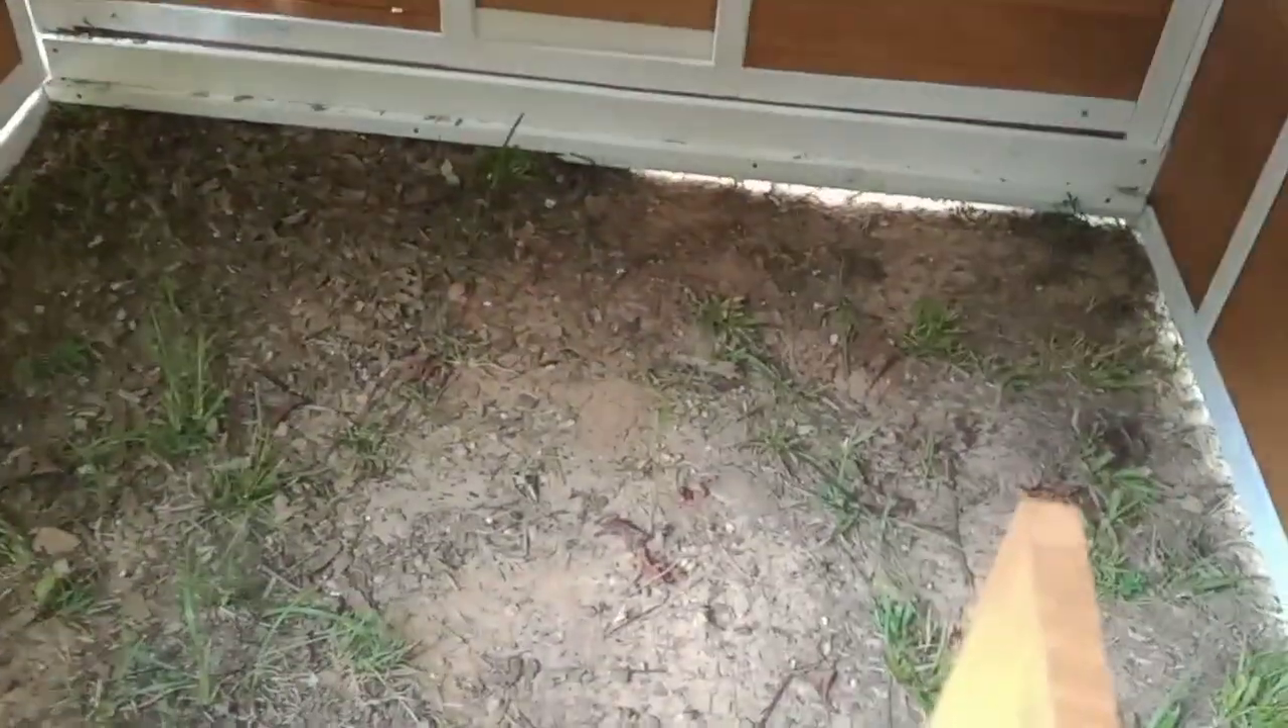I can see light under the edges.